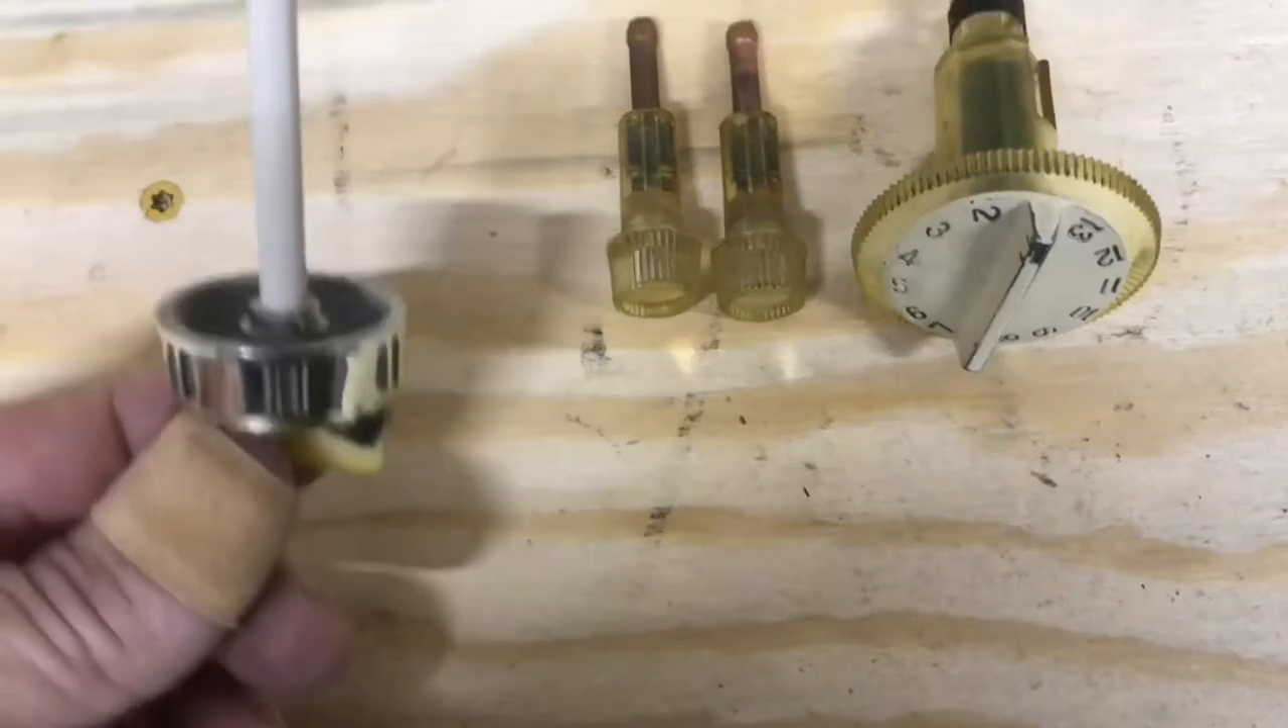There's a shaft put in so we have our knobs ready.